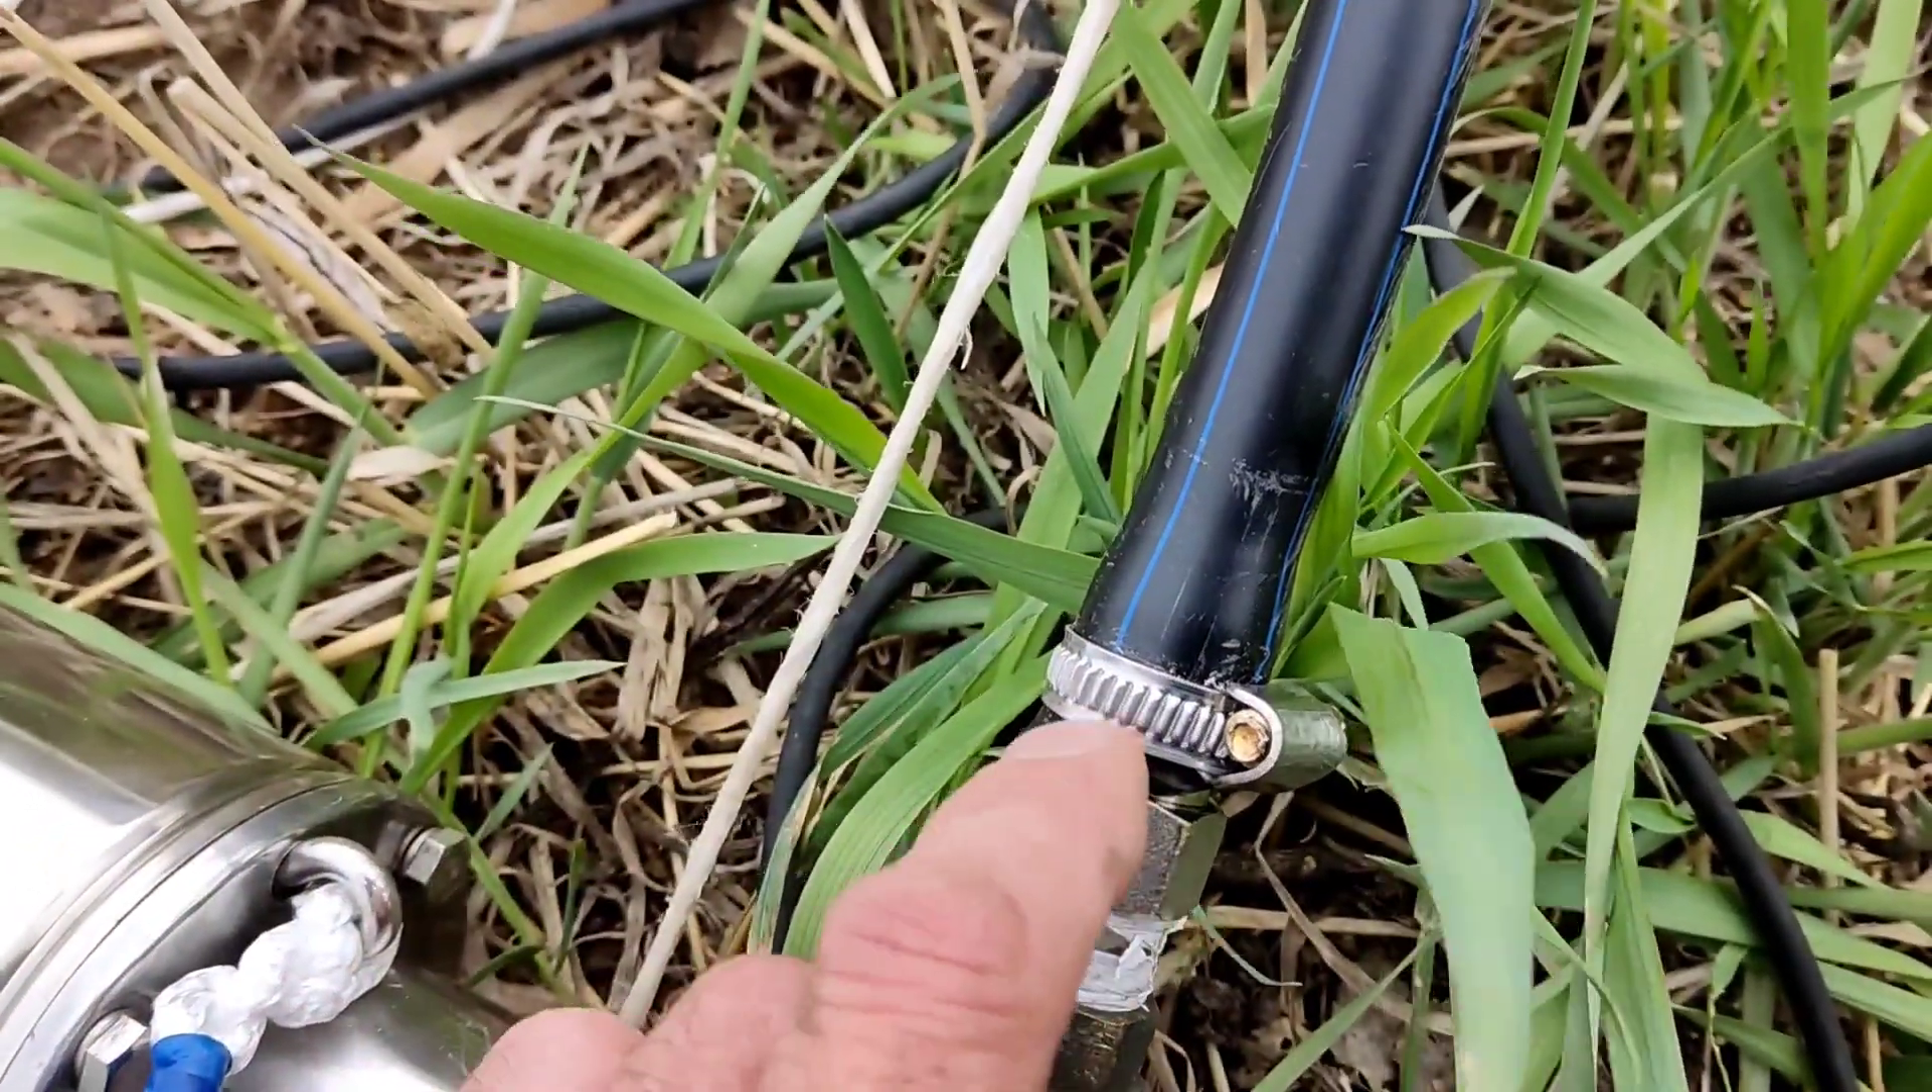Поставил трубу на место, на фитинг, поставил хомут.